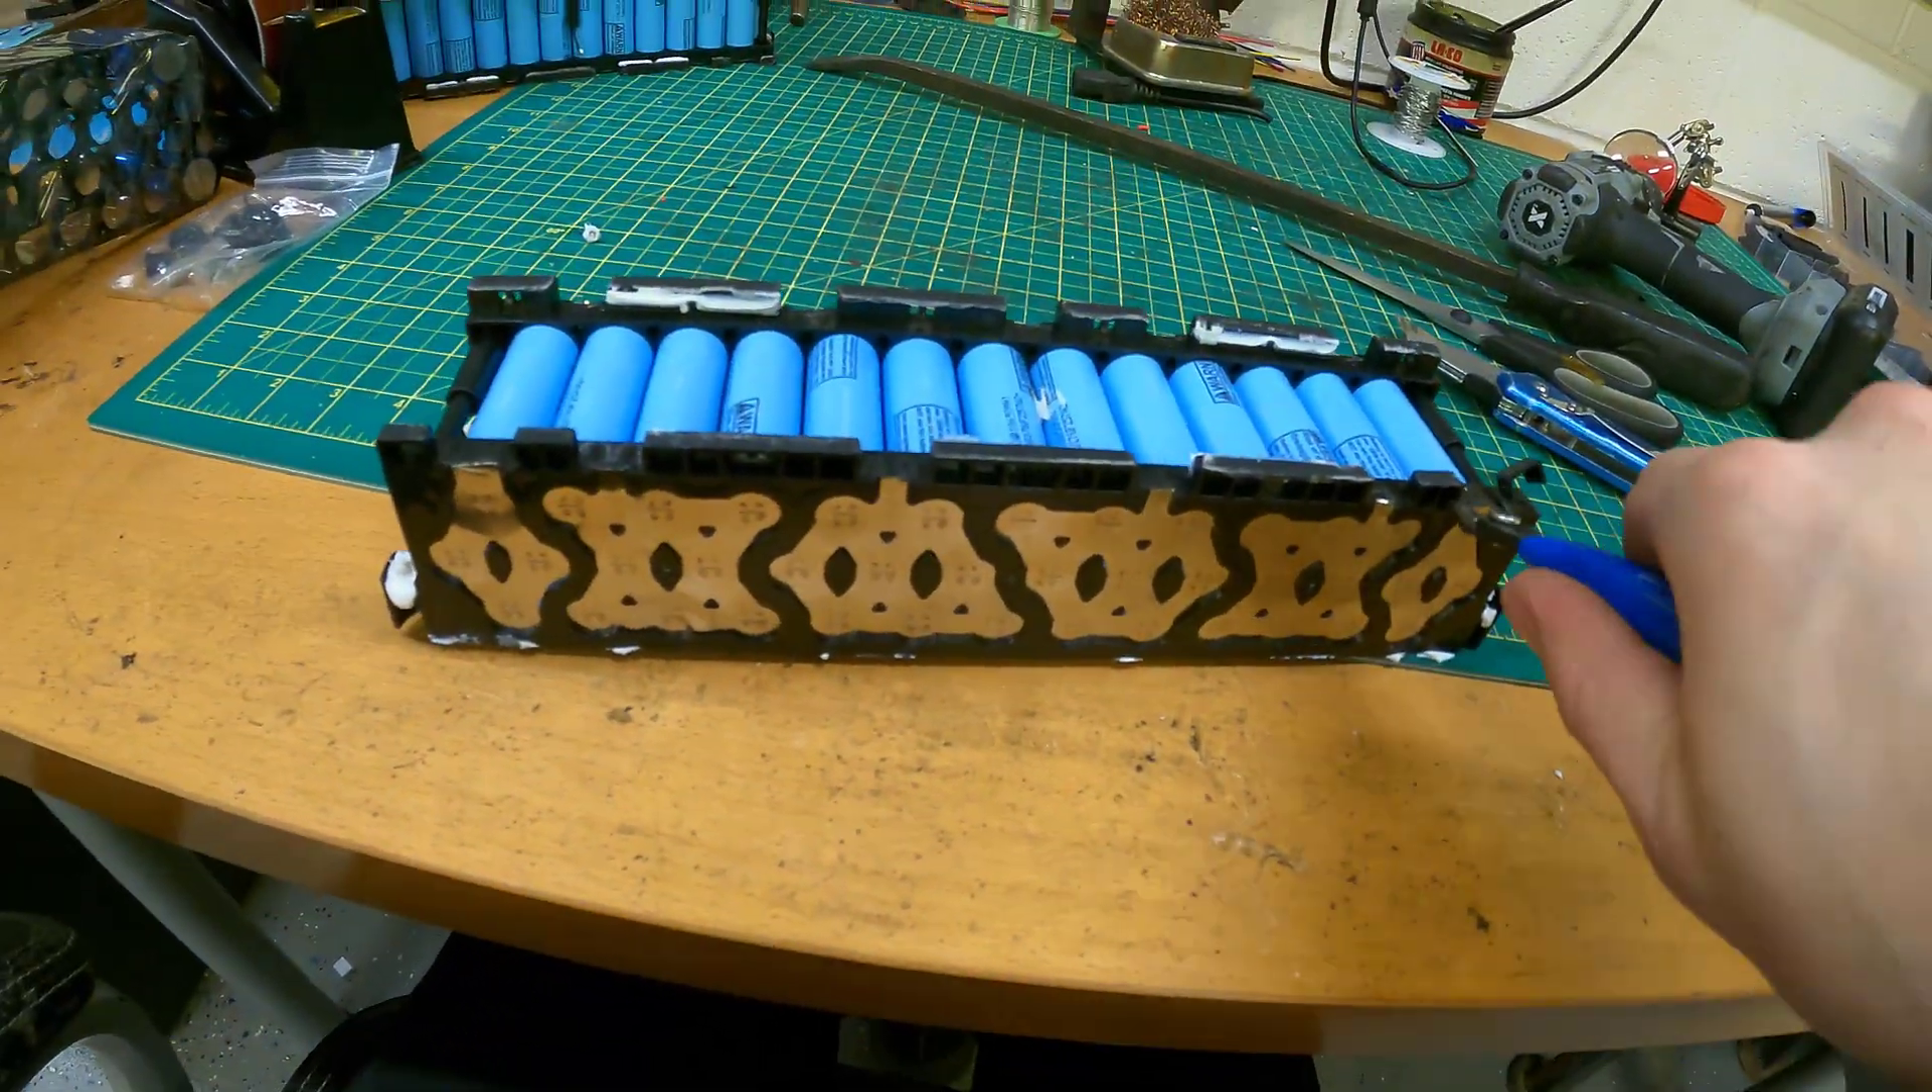So now our battery pack is free, however there are these plastic tabs that we still want to remove in order for the batteries to be able to stack on top of each other more compactly and more flush.